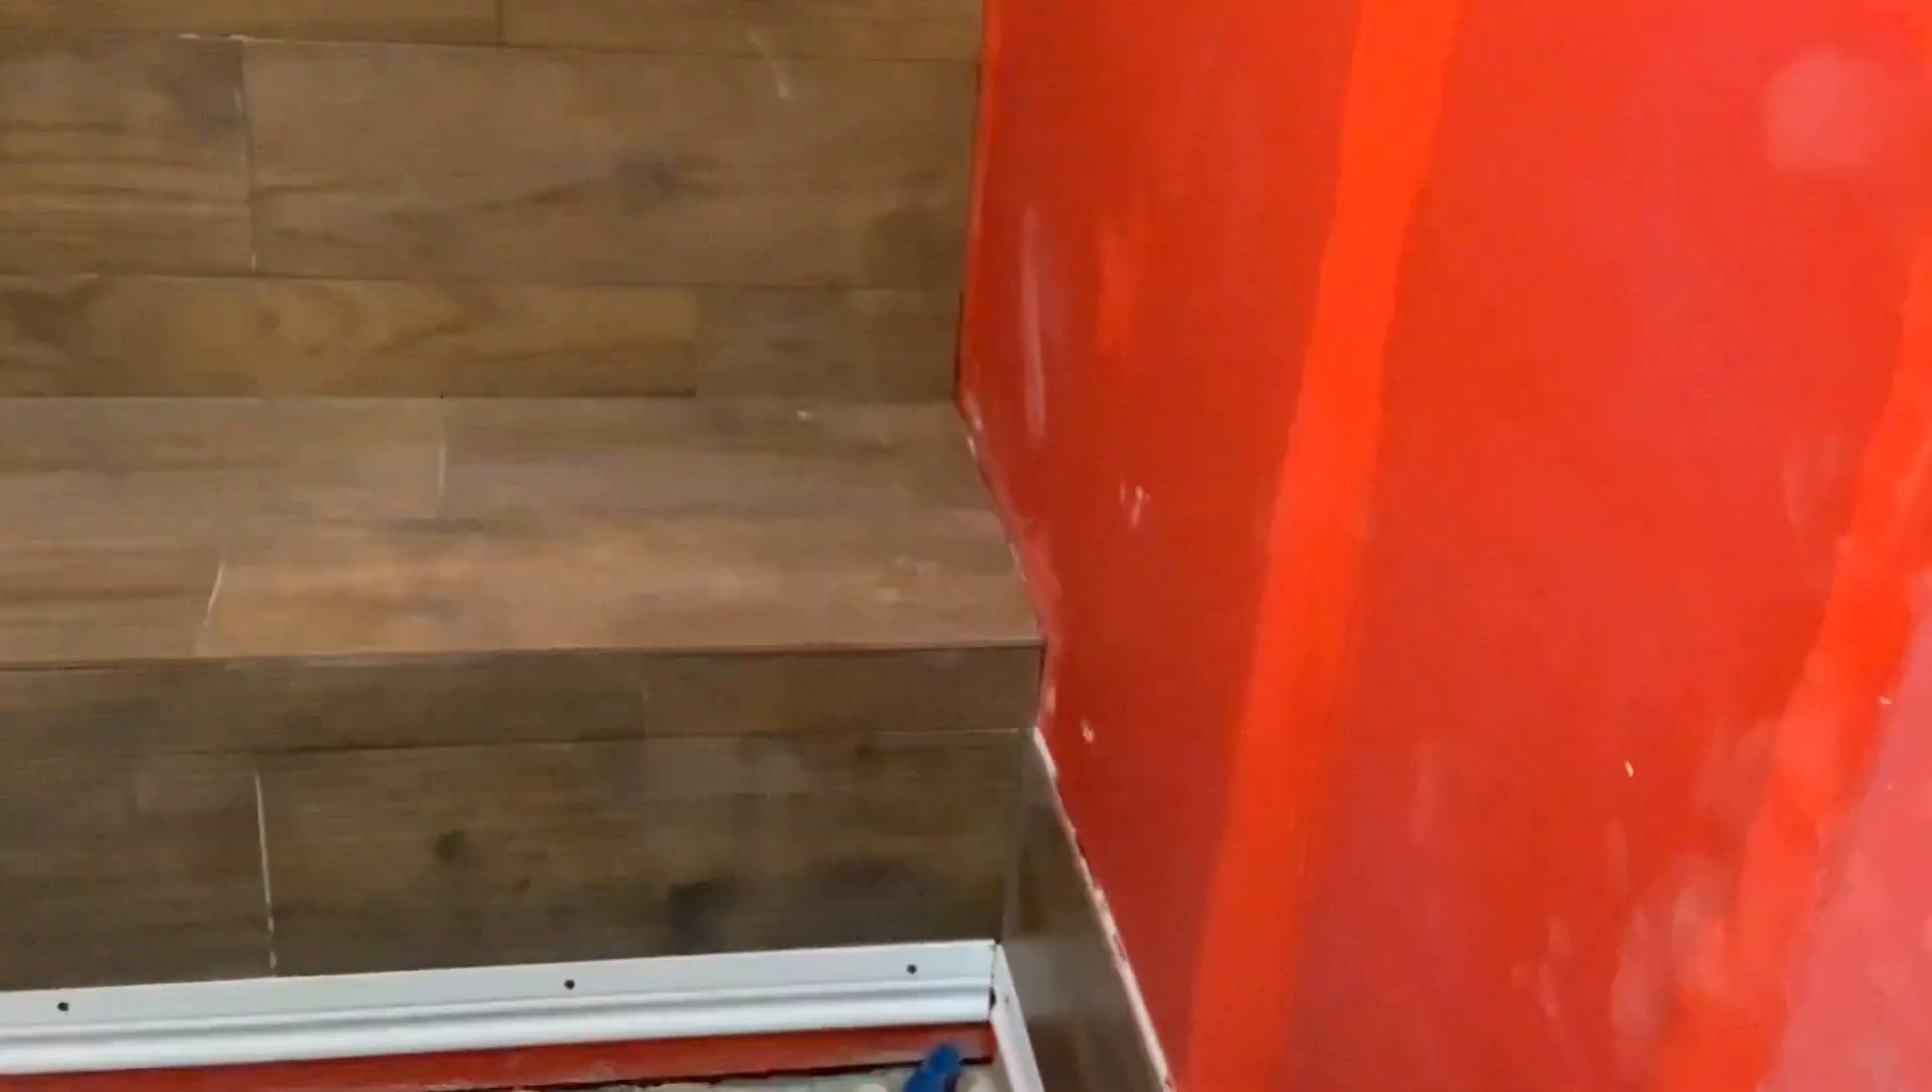I got a little bit done anyway I got the bench laid I got around part way around three walls here.